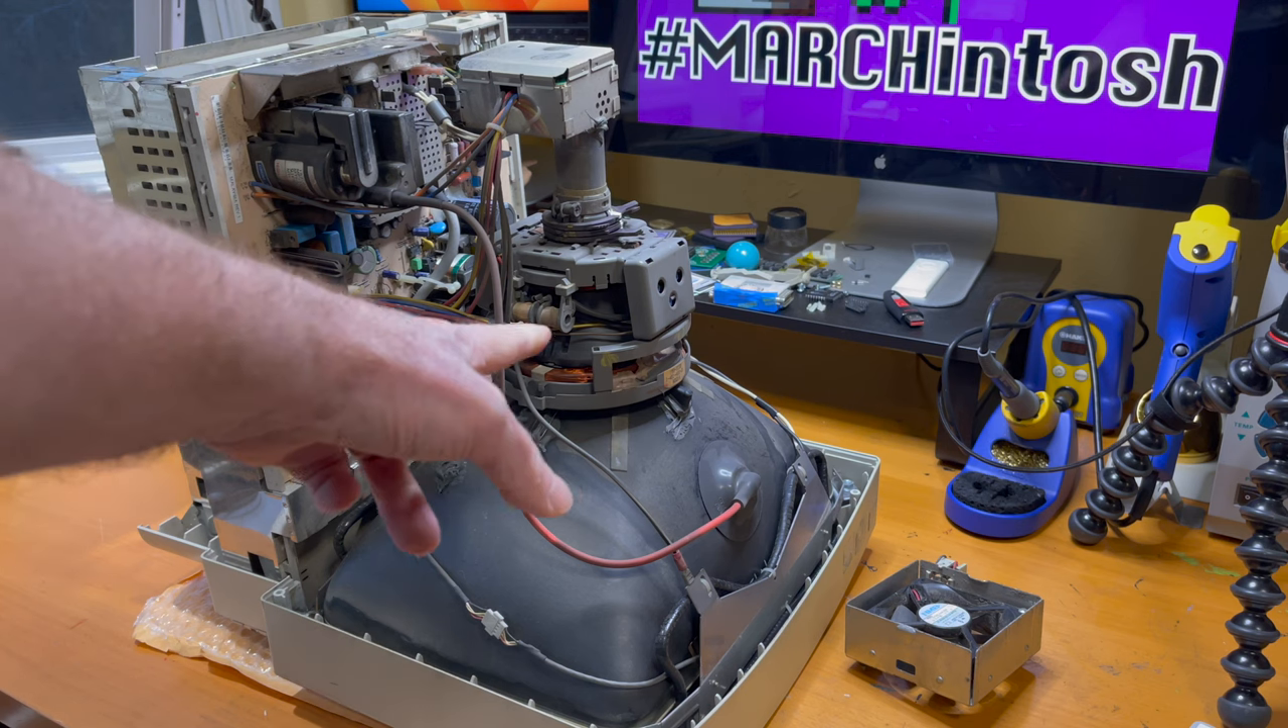I've got the back cover off and I want to now take out the CRT and the whole bottom chassis as well as the analog board so I can properly clean the case.